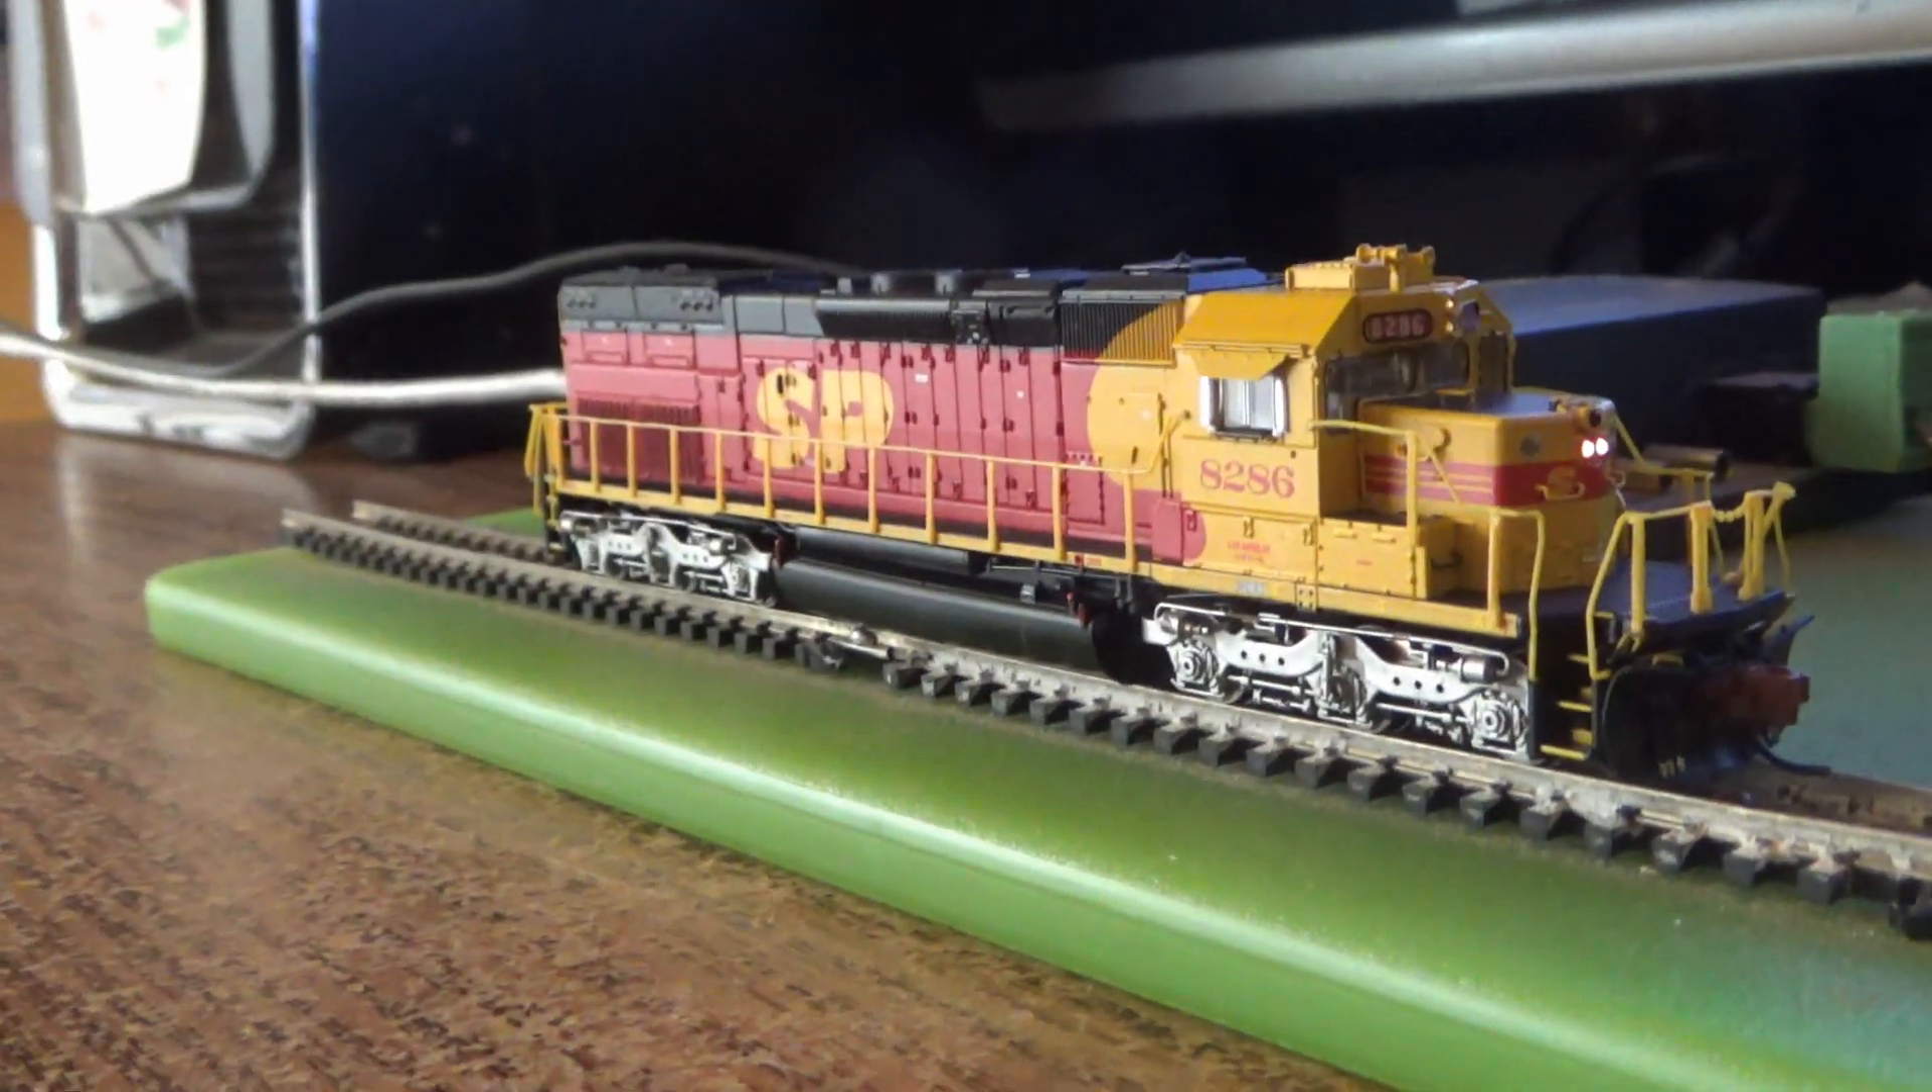All right, I have the shell back on and have it programmed.